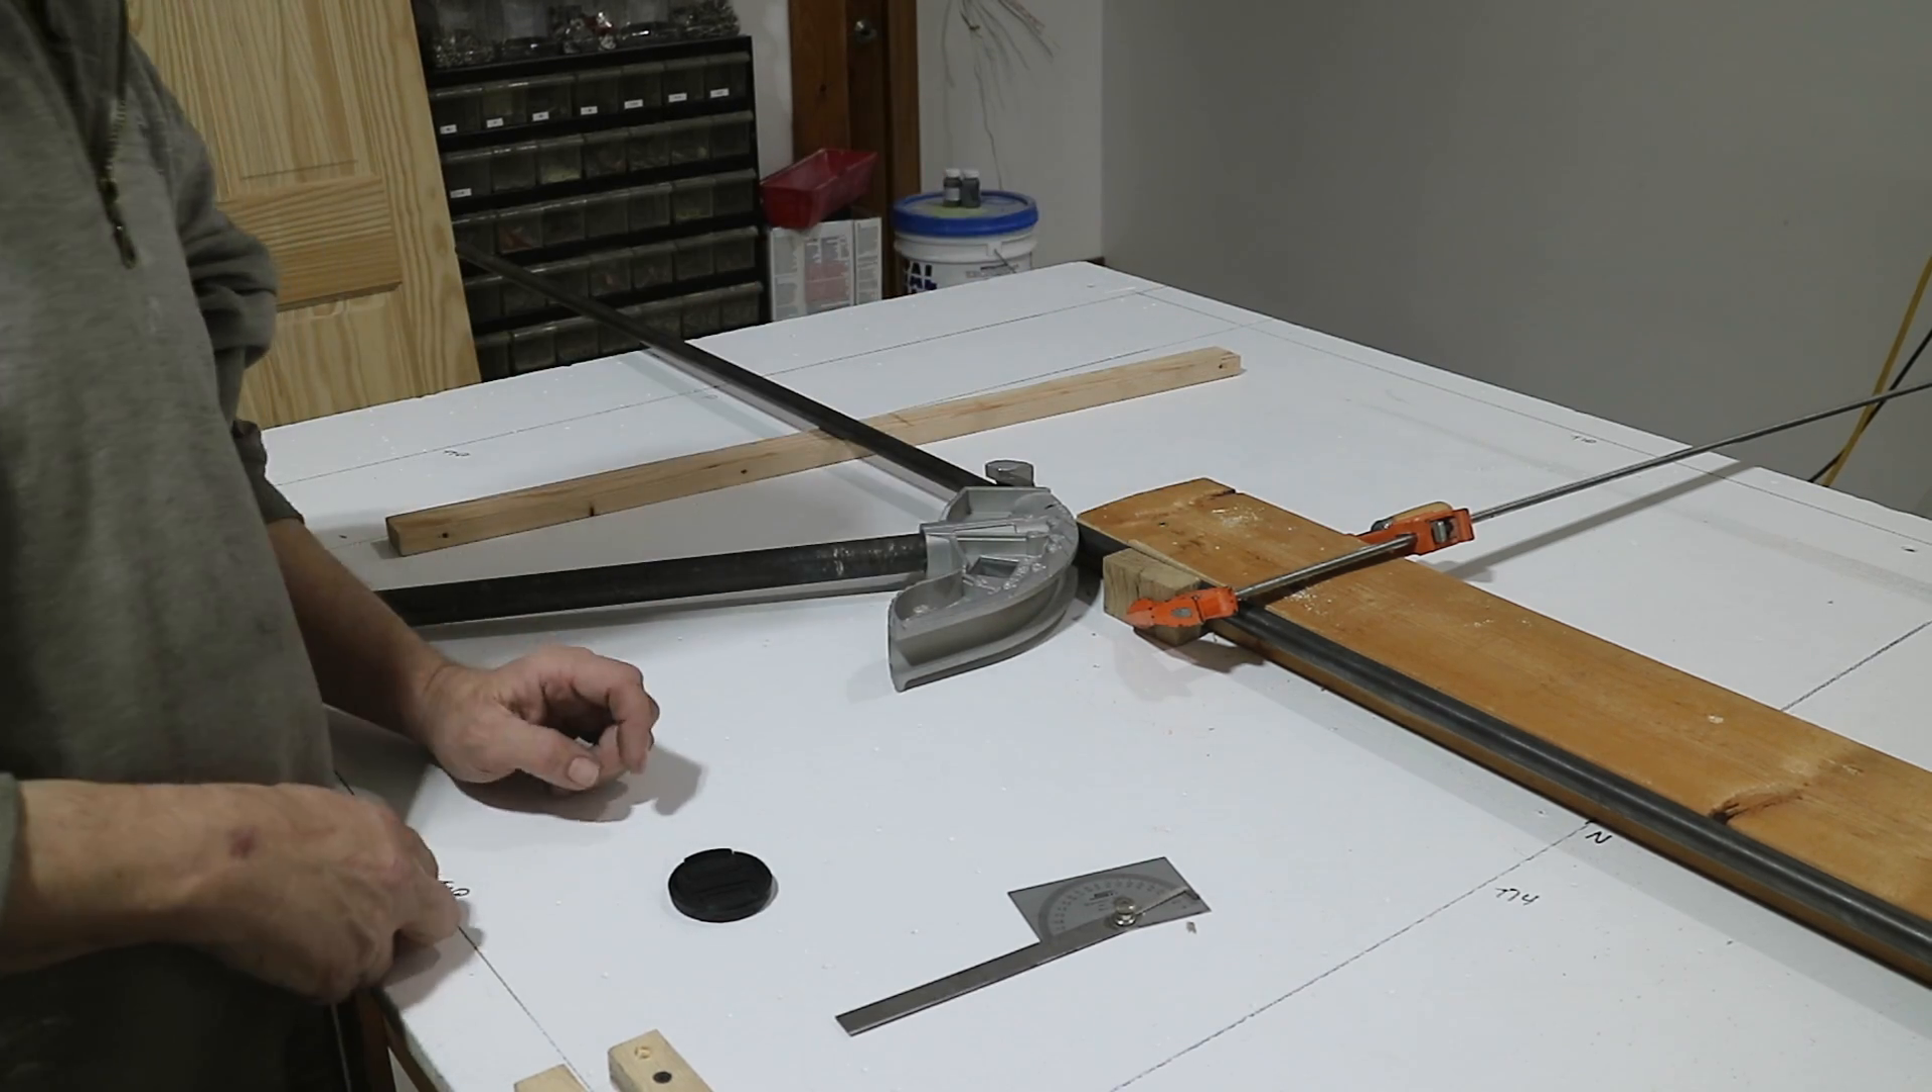I've clamped the tube to this 2x6 here just so that it'll act like the floor.